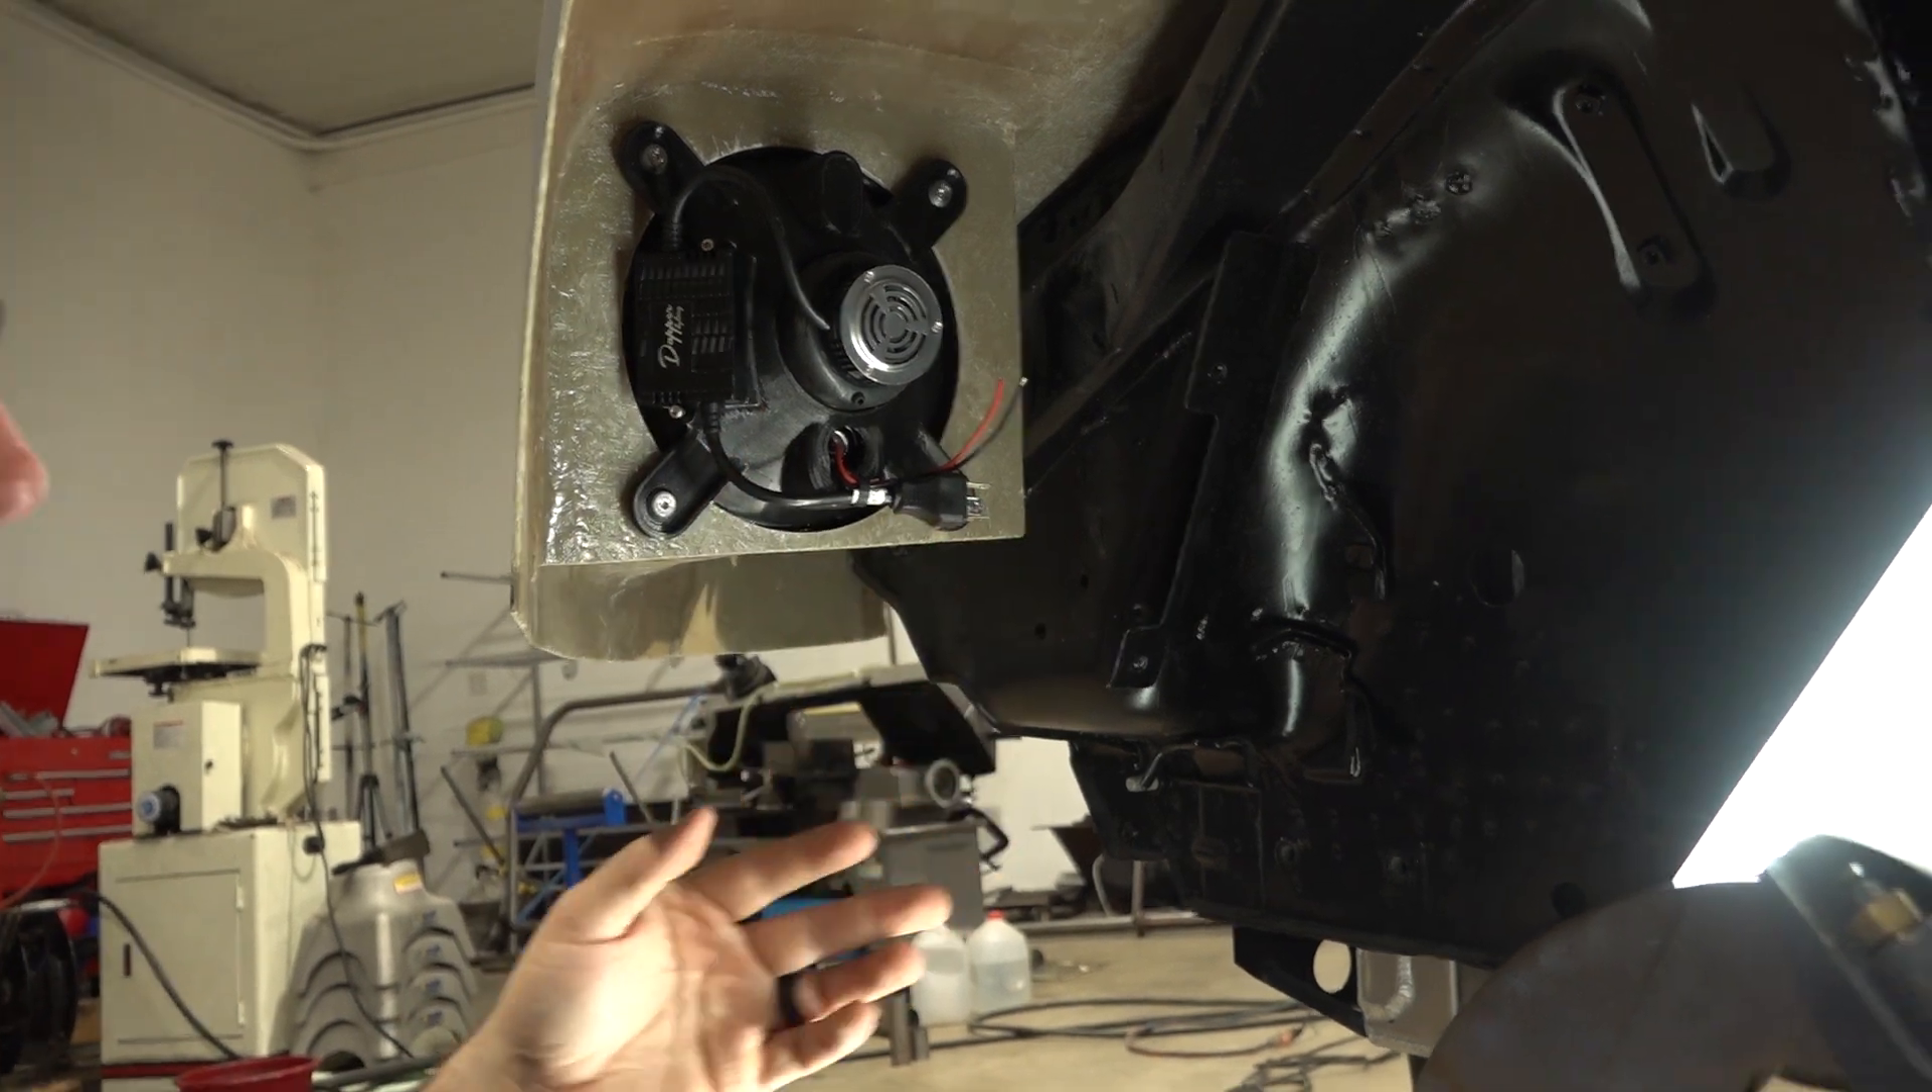So we've got the modules mounted up here. It fits awesome. The wiring has plenty of slack.